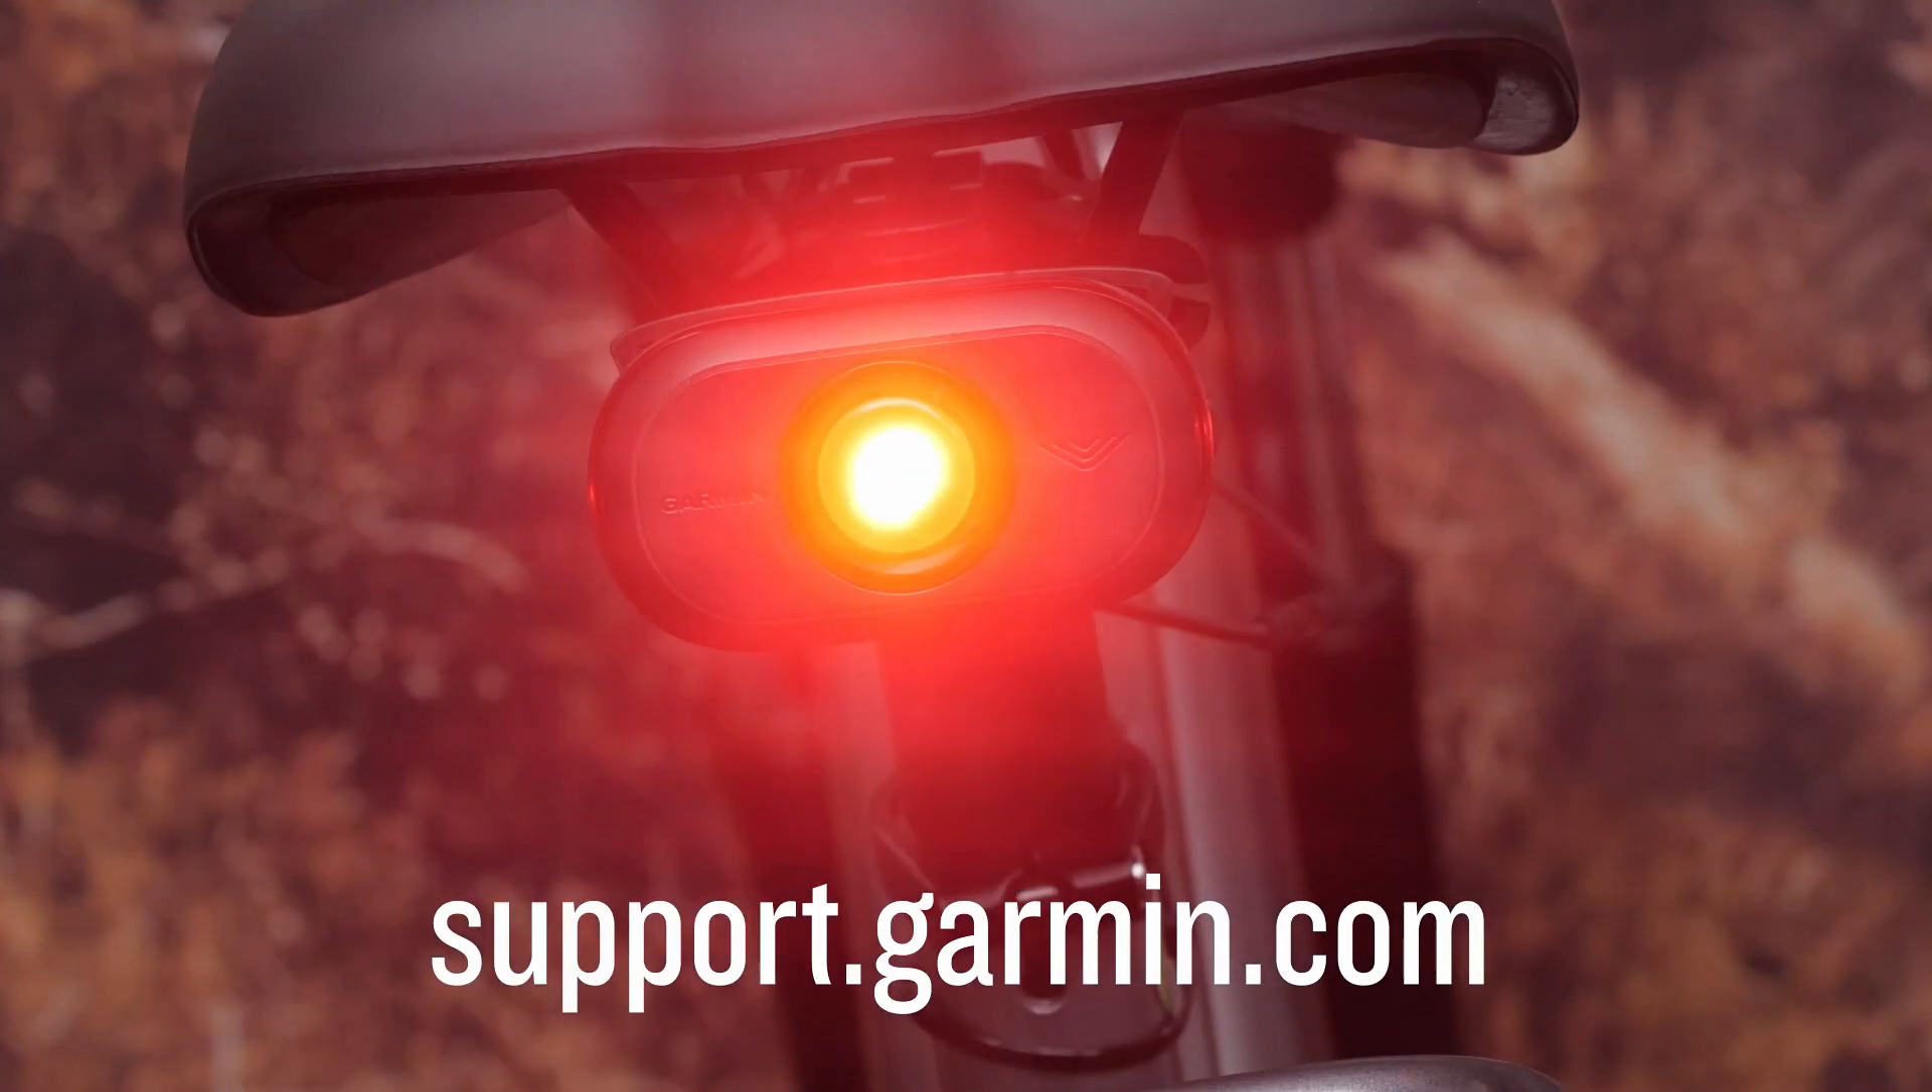You've now installed your Varia eBike radar onto your eBike.